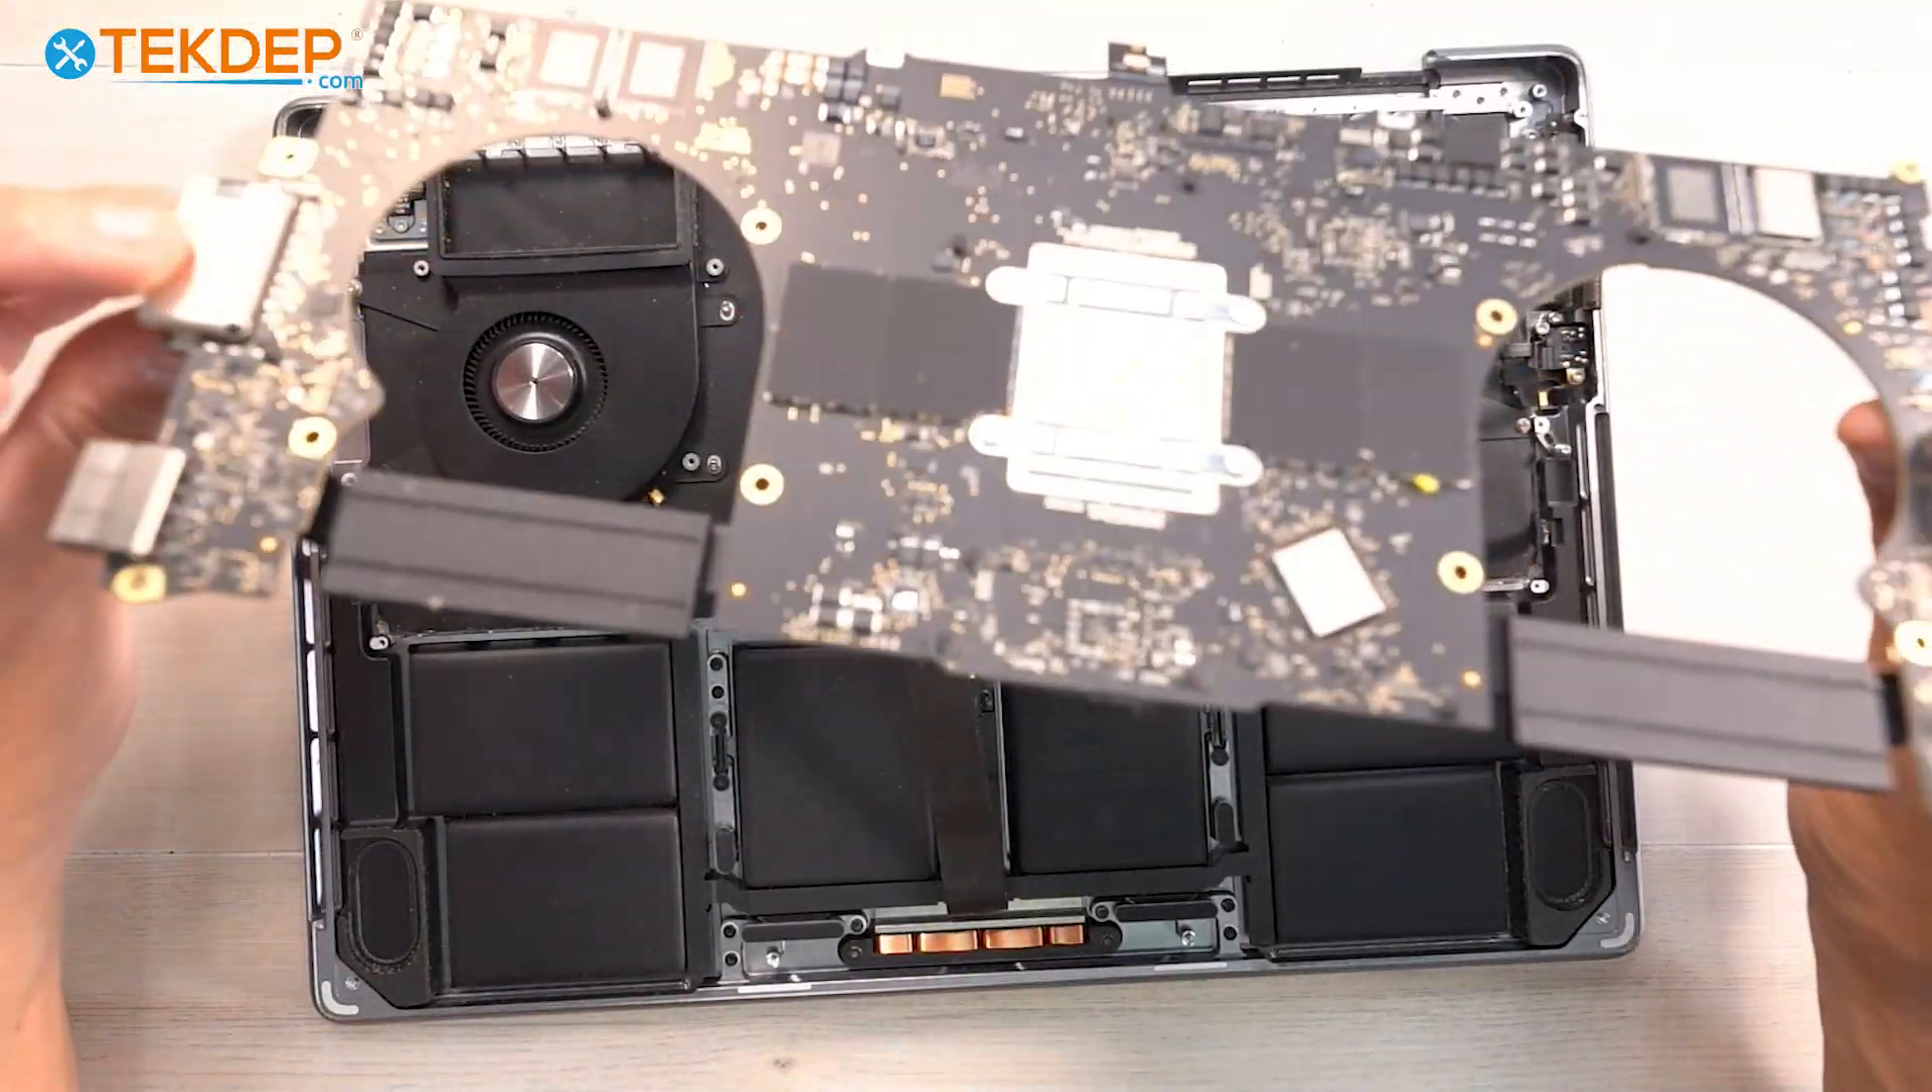All right and that's our board now removed.